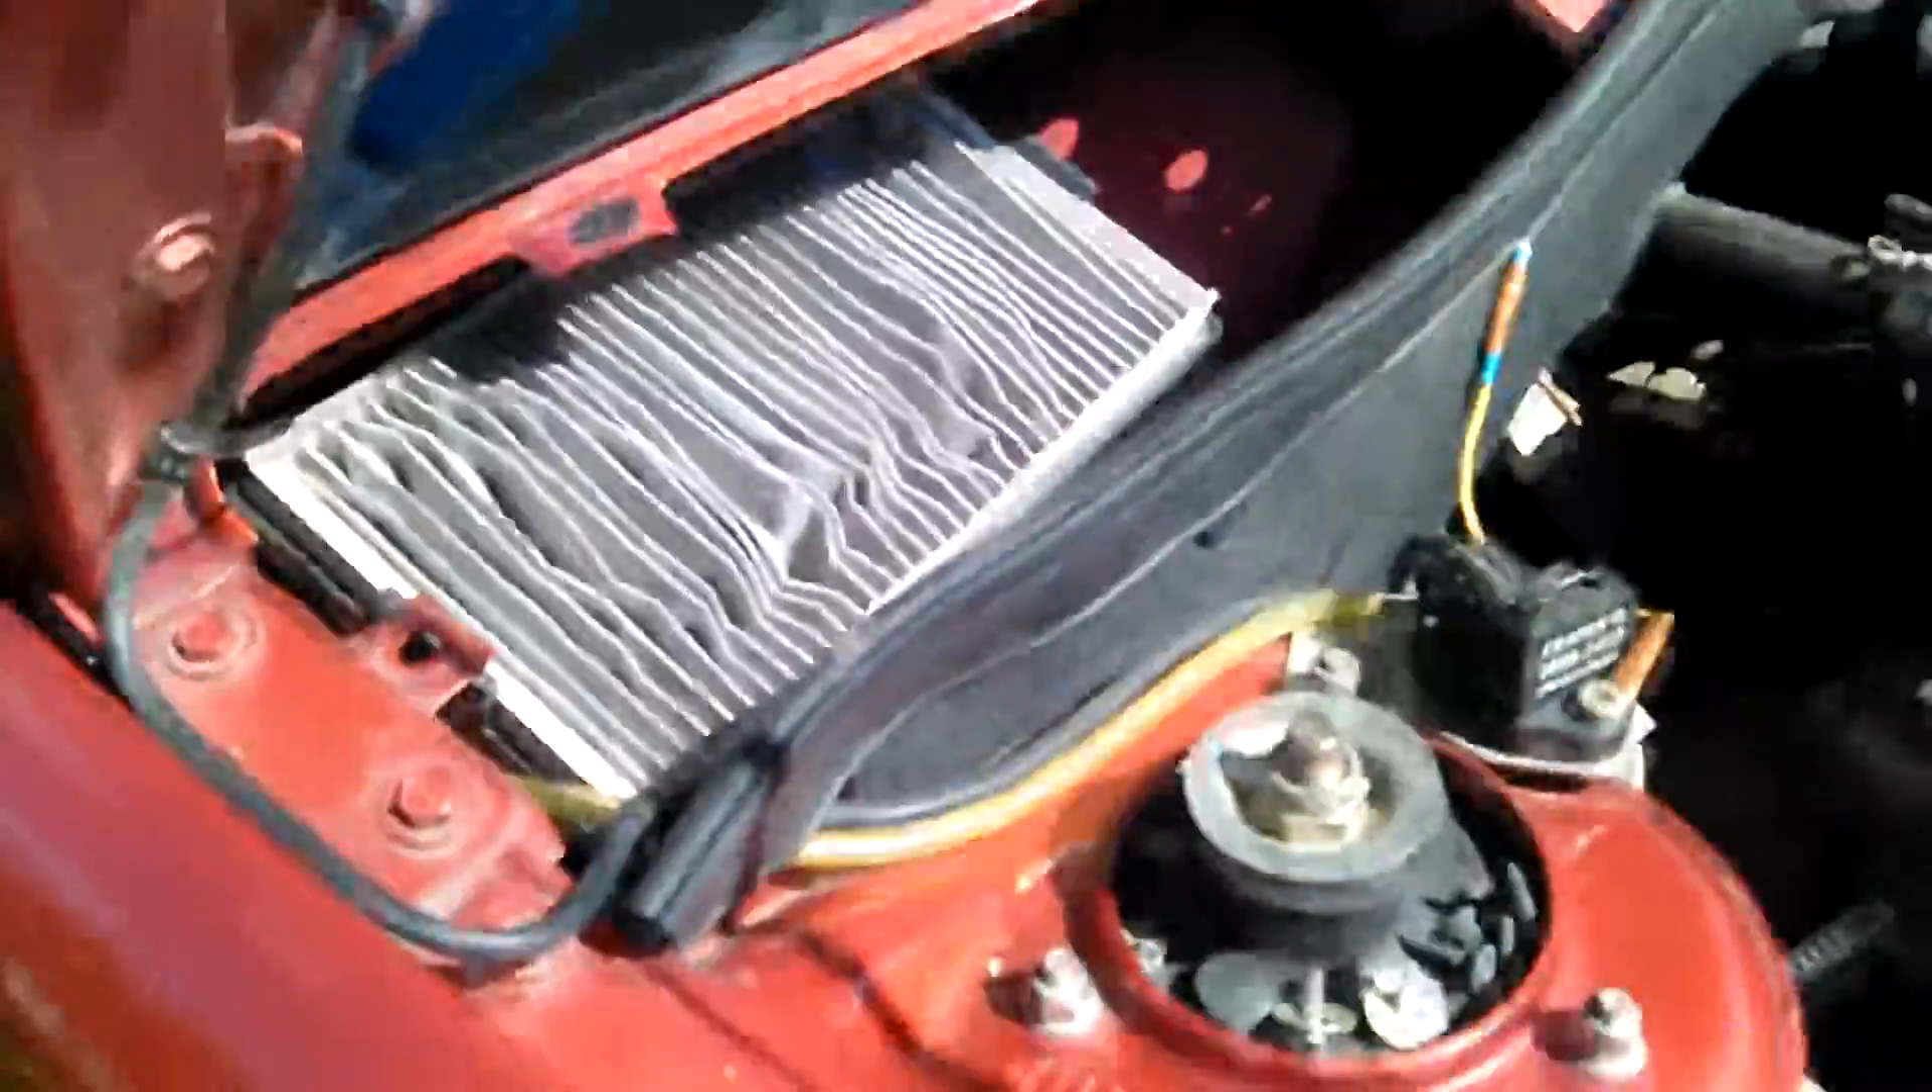Вот он зафиксировался. Все. Фильтр стоит на месте.